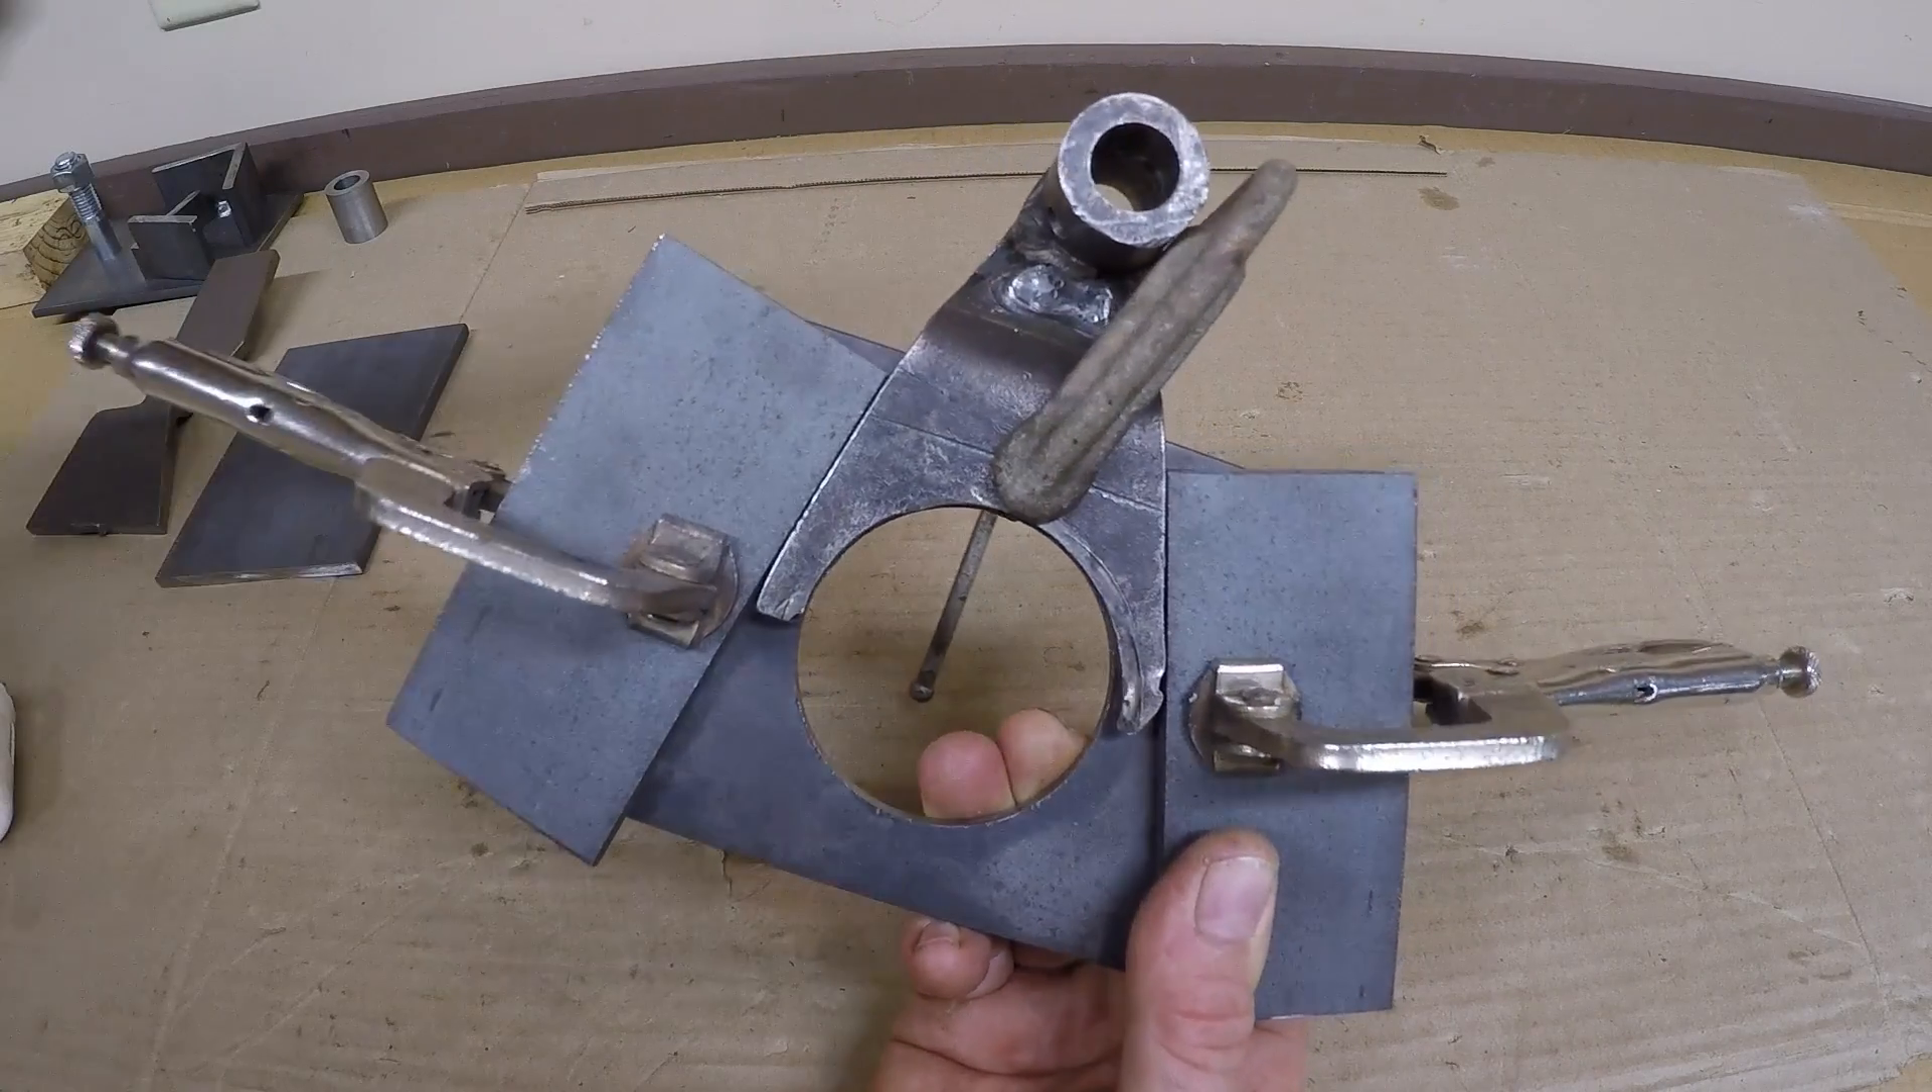I have the old two three fork aligned and clamped to the plate with the hole in it both radiuses are matching.